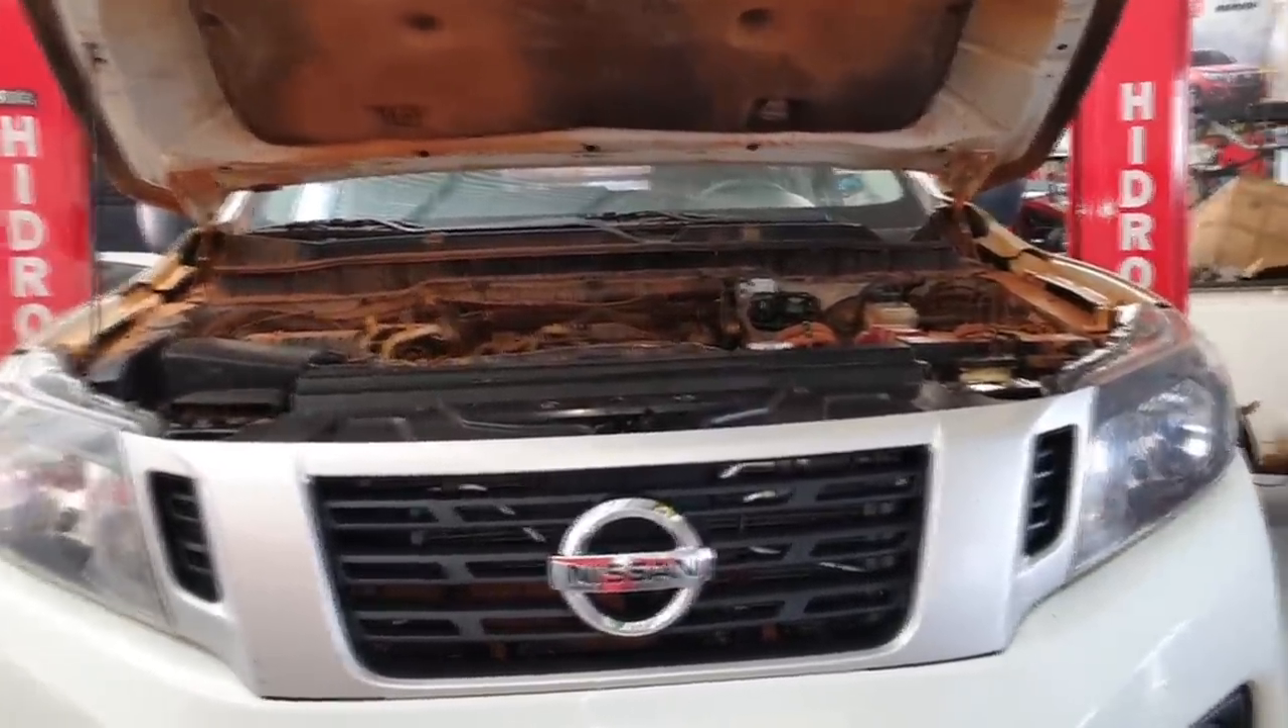Desmontamos a grade, colocou novamente no lugar. A grade no lugar, show de bola, né?